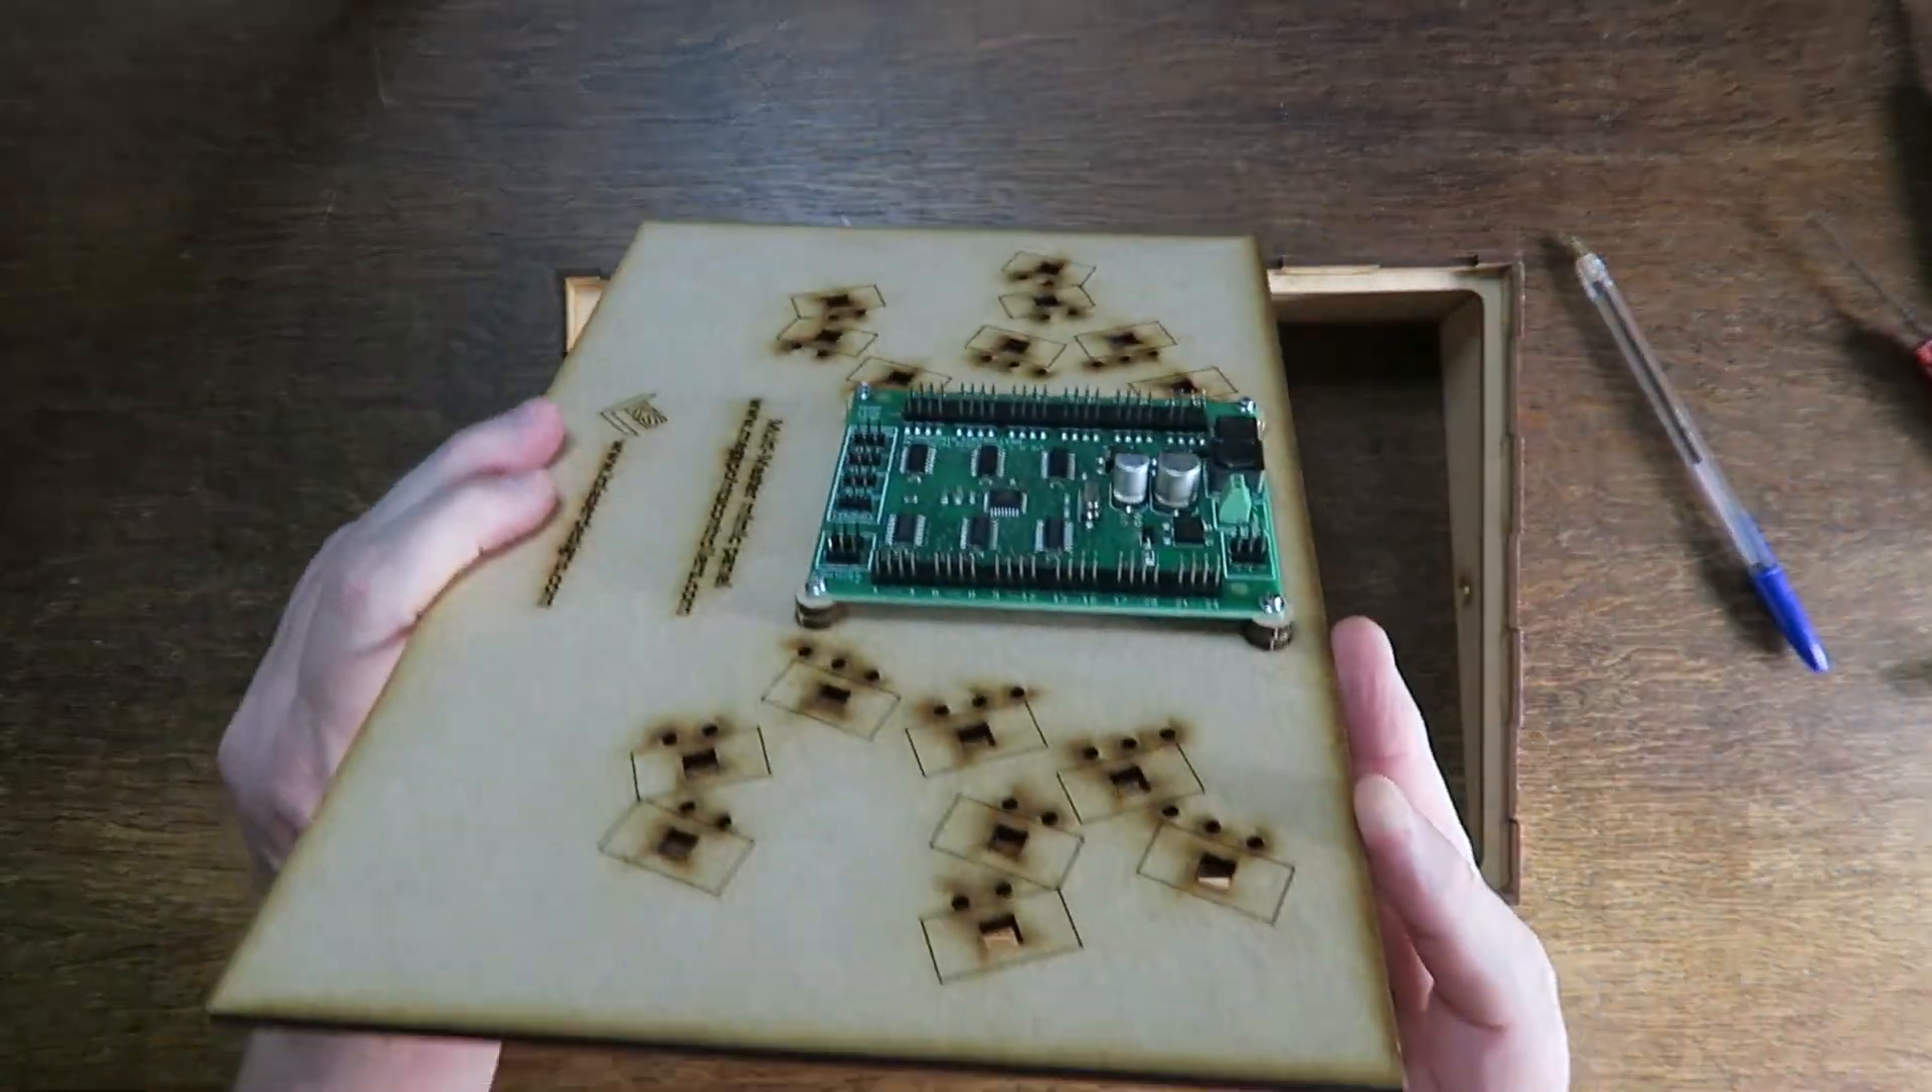So there's my multi-panel attached to the inside of the fascia.